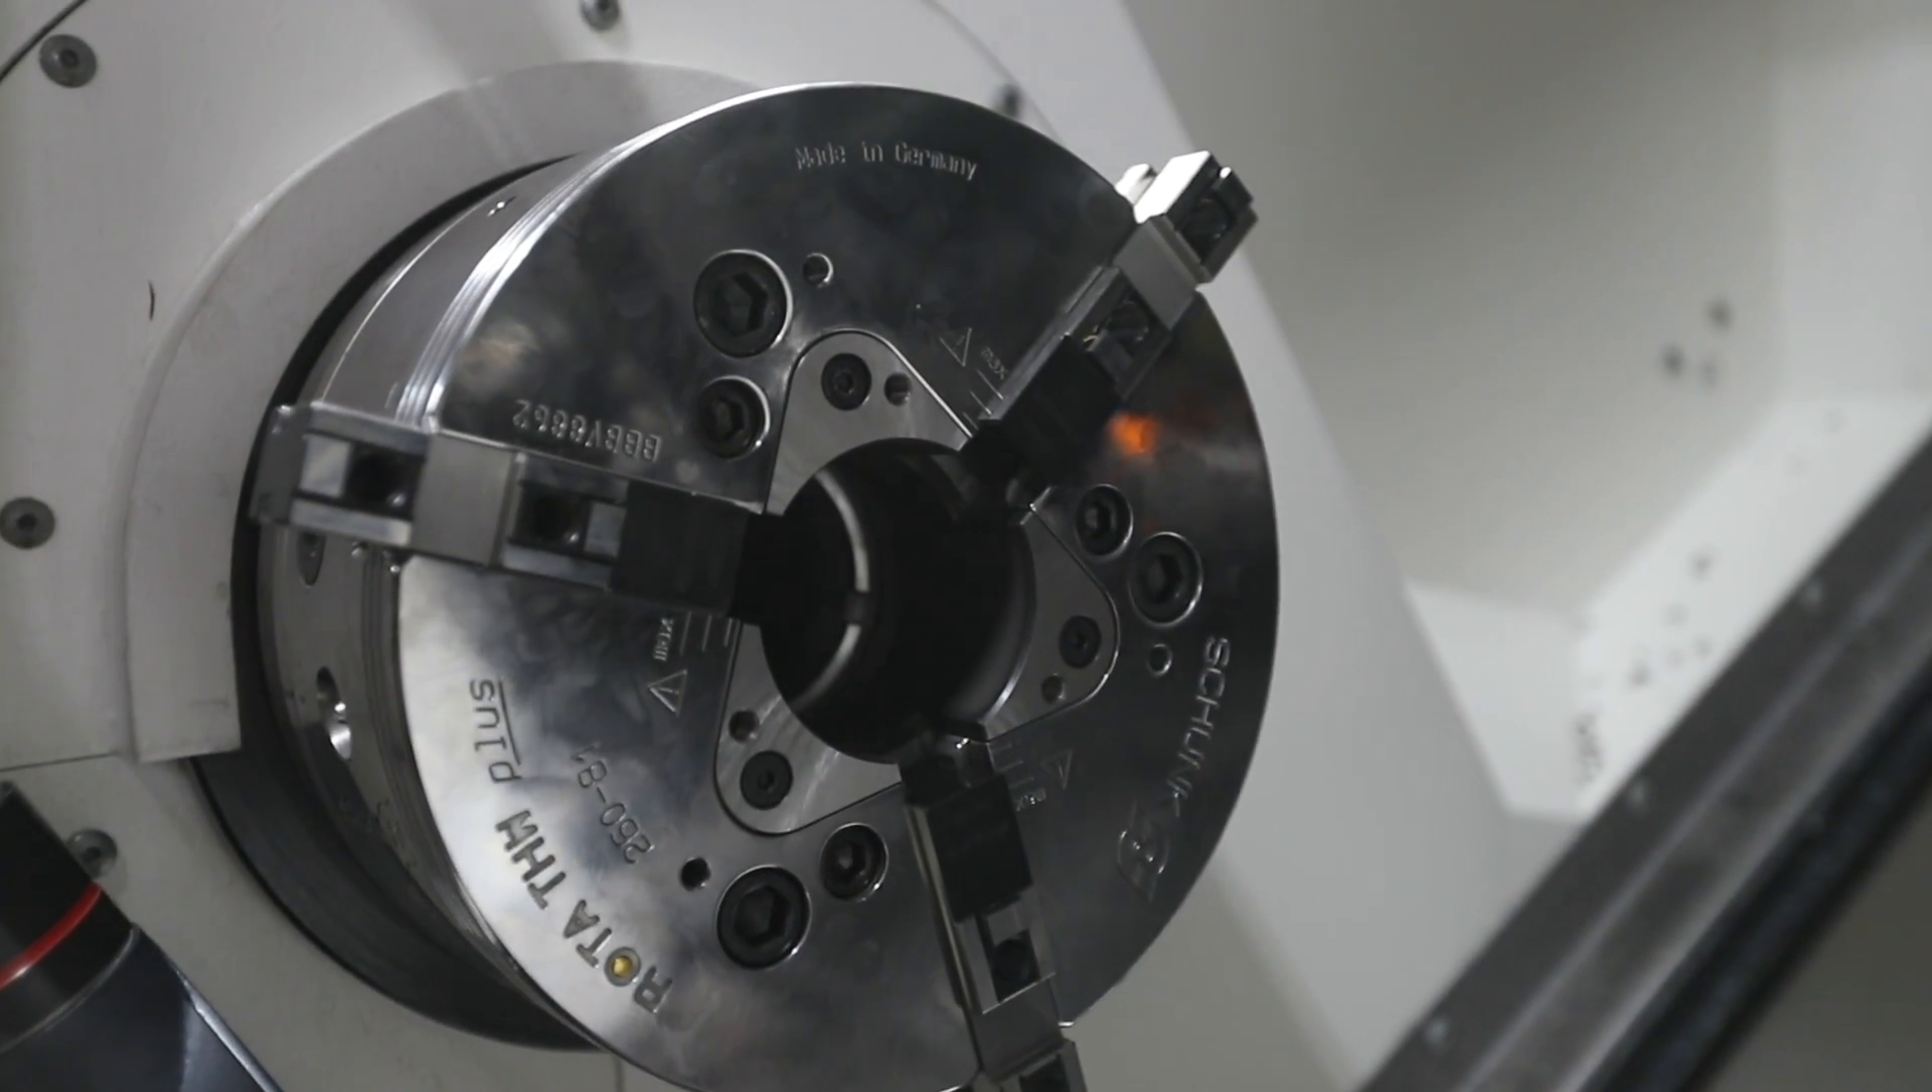And there we go. The chuck's installed.